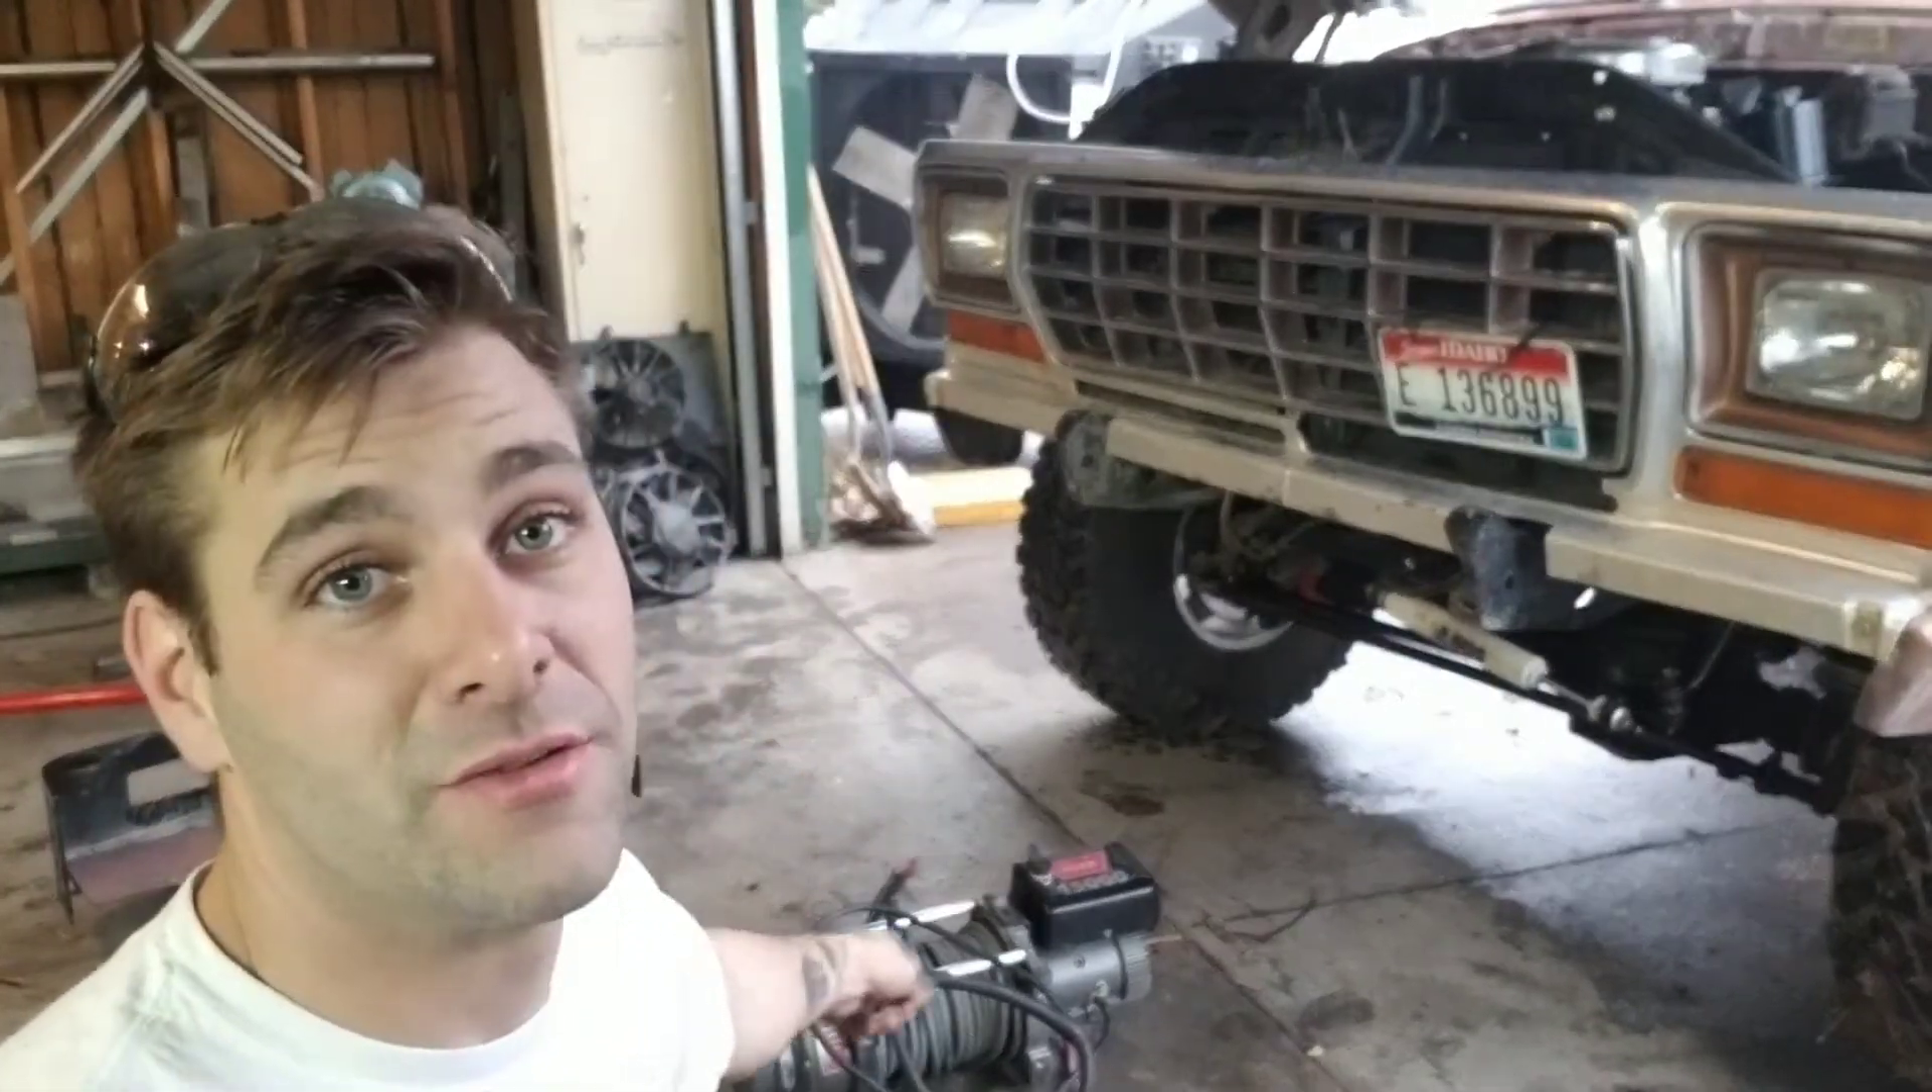We have this Bronco here and it needs that winch installed.